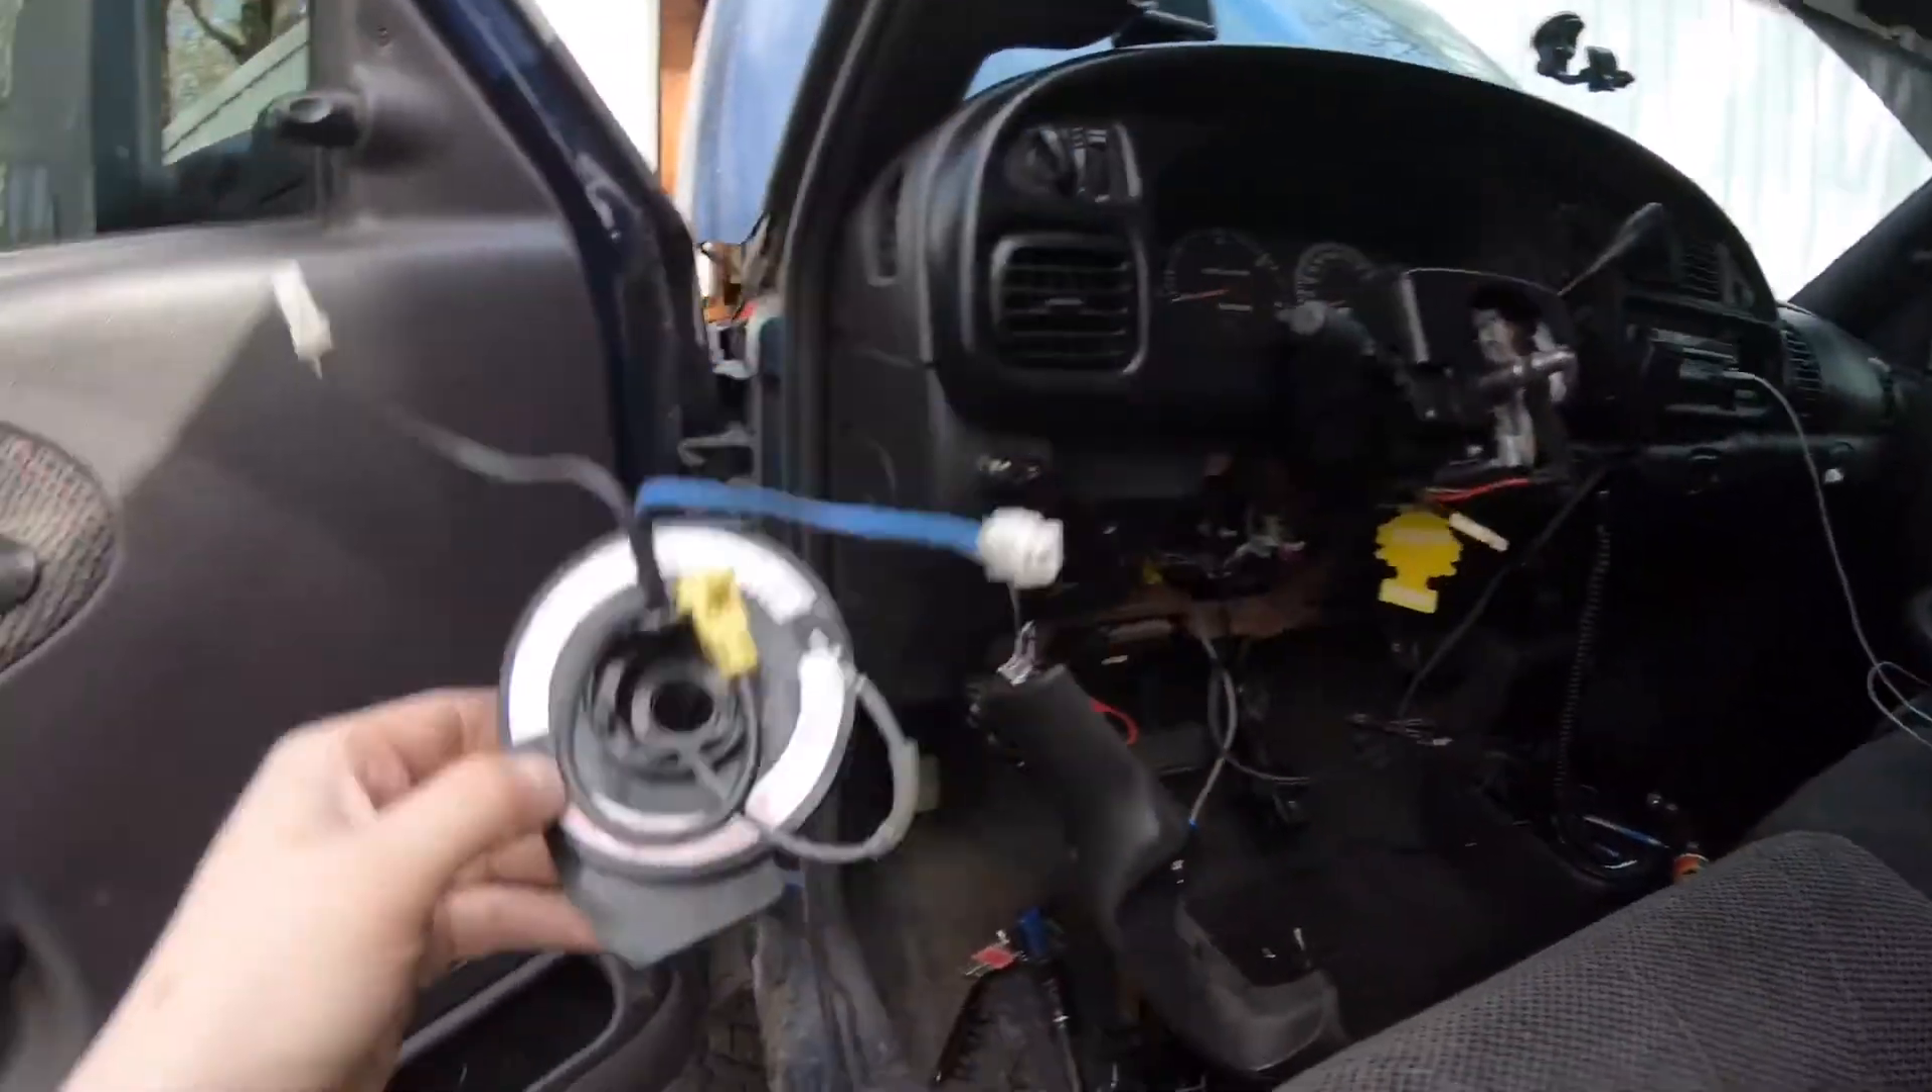We got everything disconnected here's the old clock spring right here.